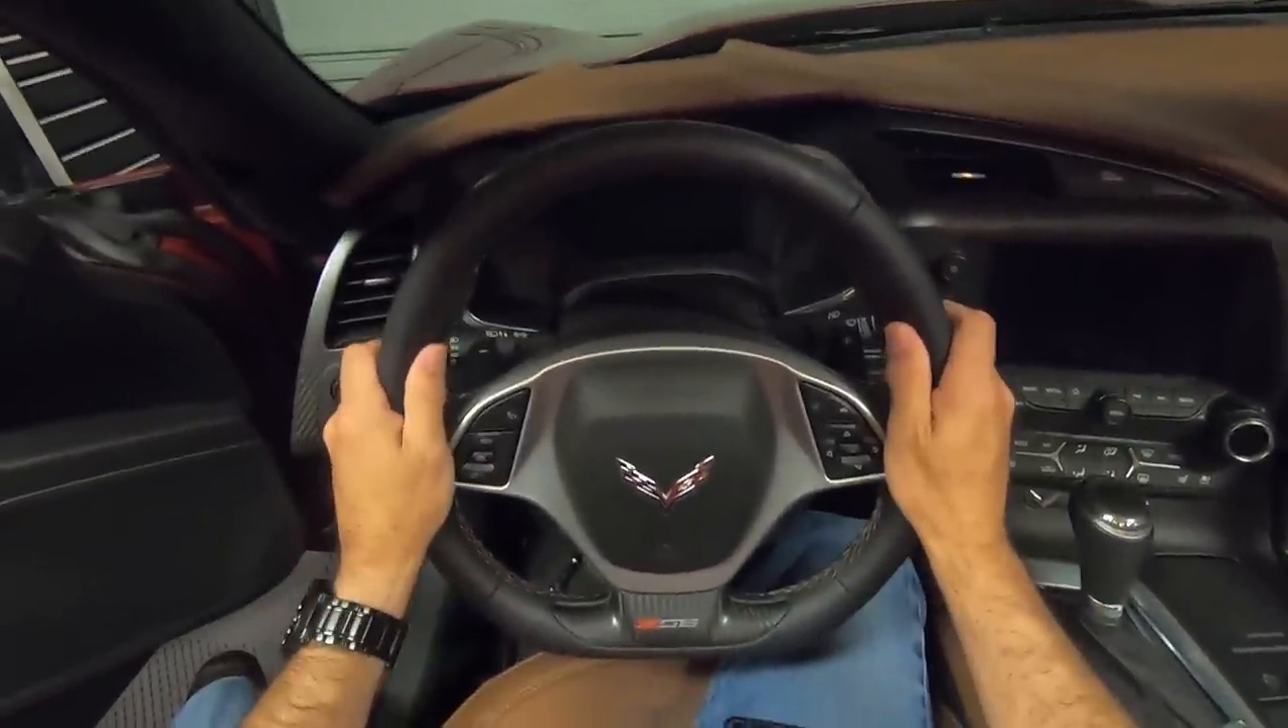We've got the steering wheel installed.